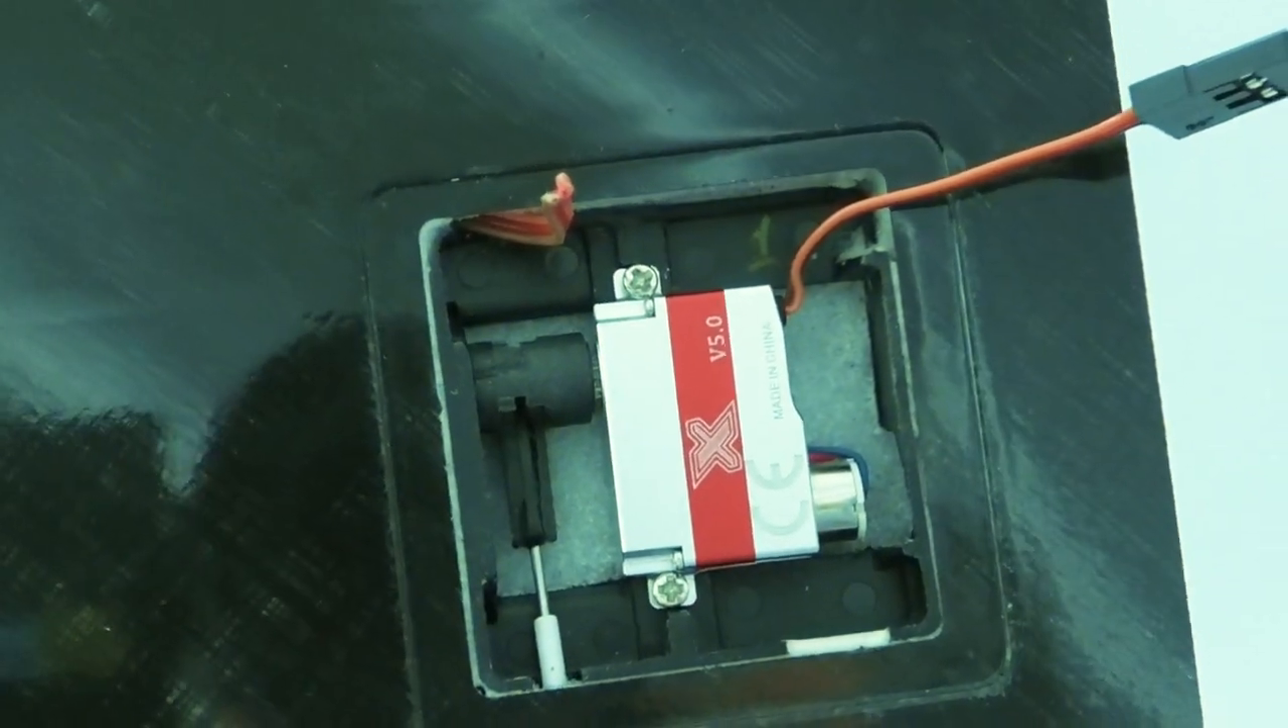There we go. One servo installed.